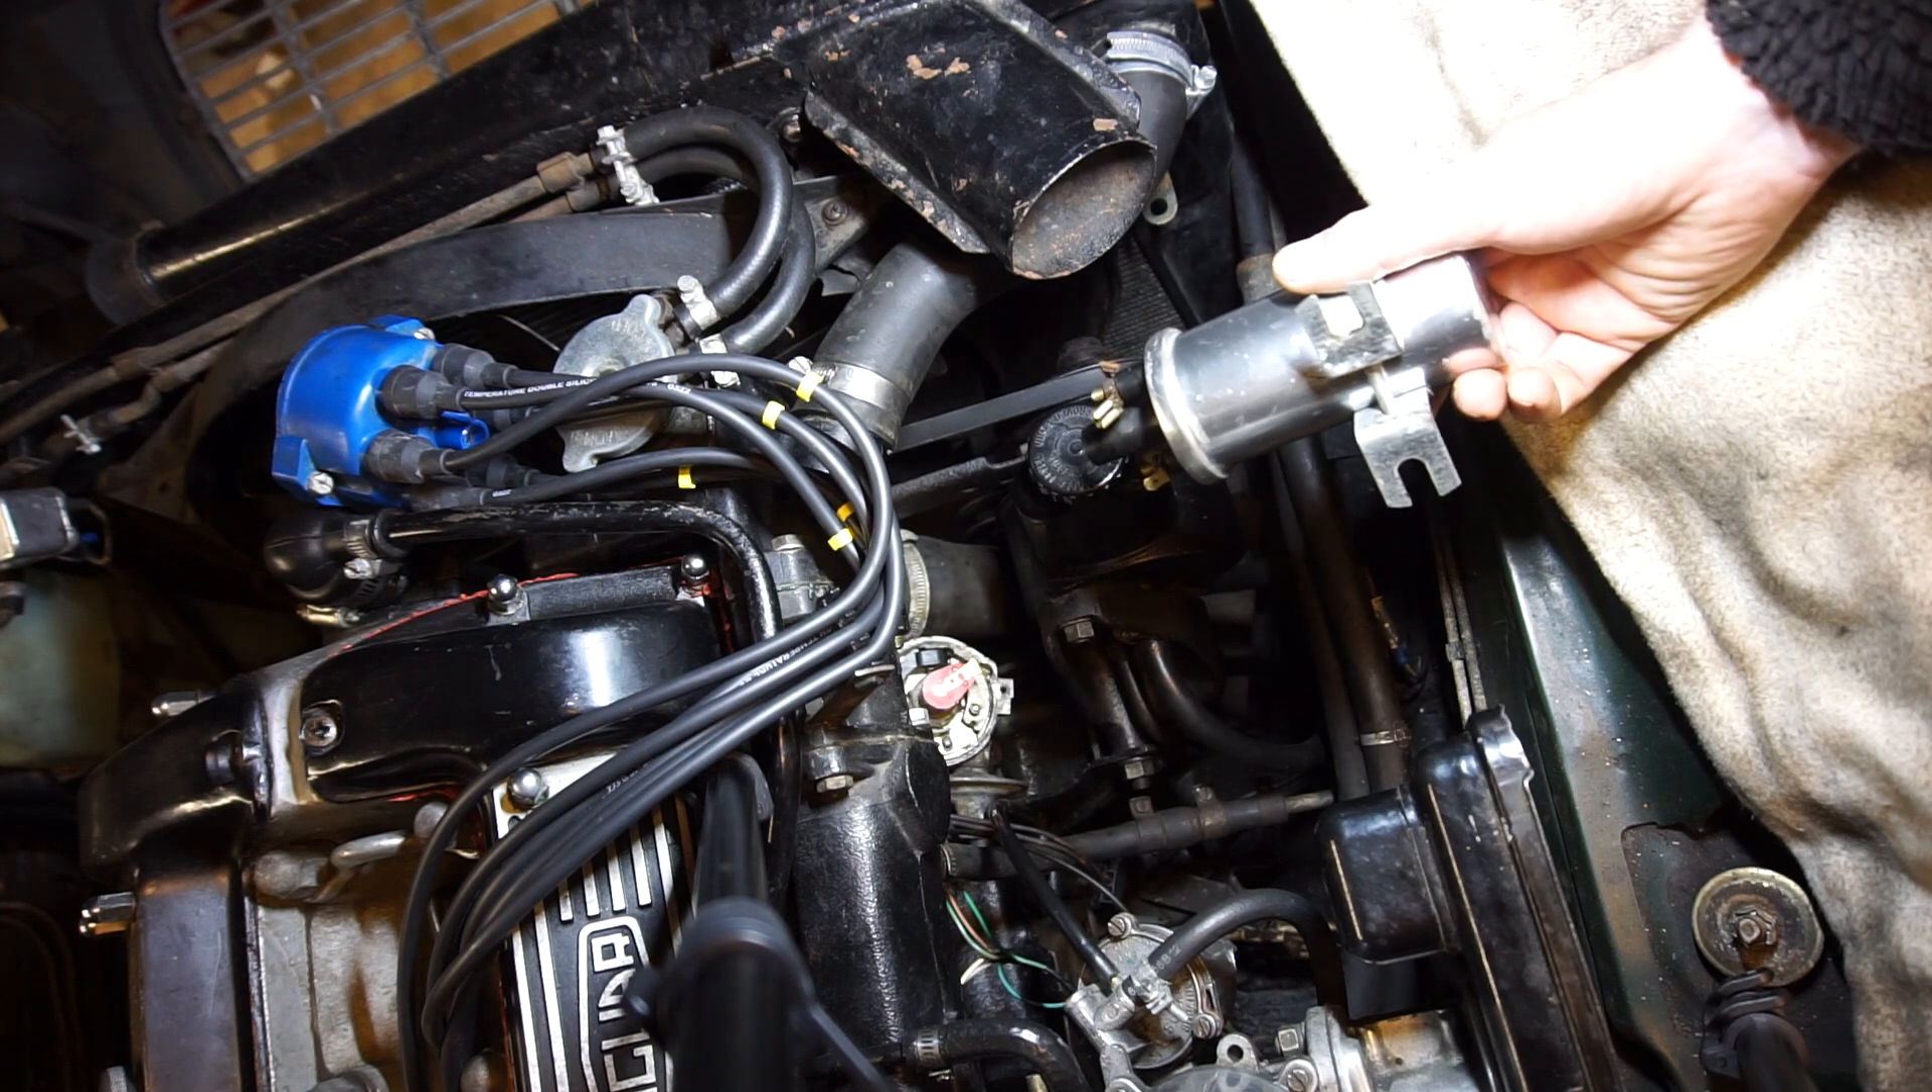And I removed the coil, which is pretty much brand new.